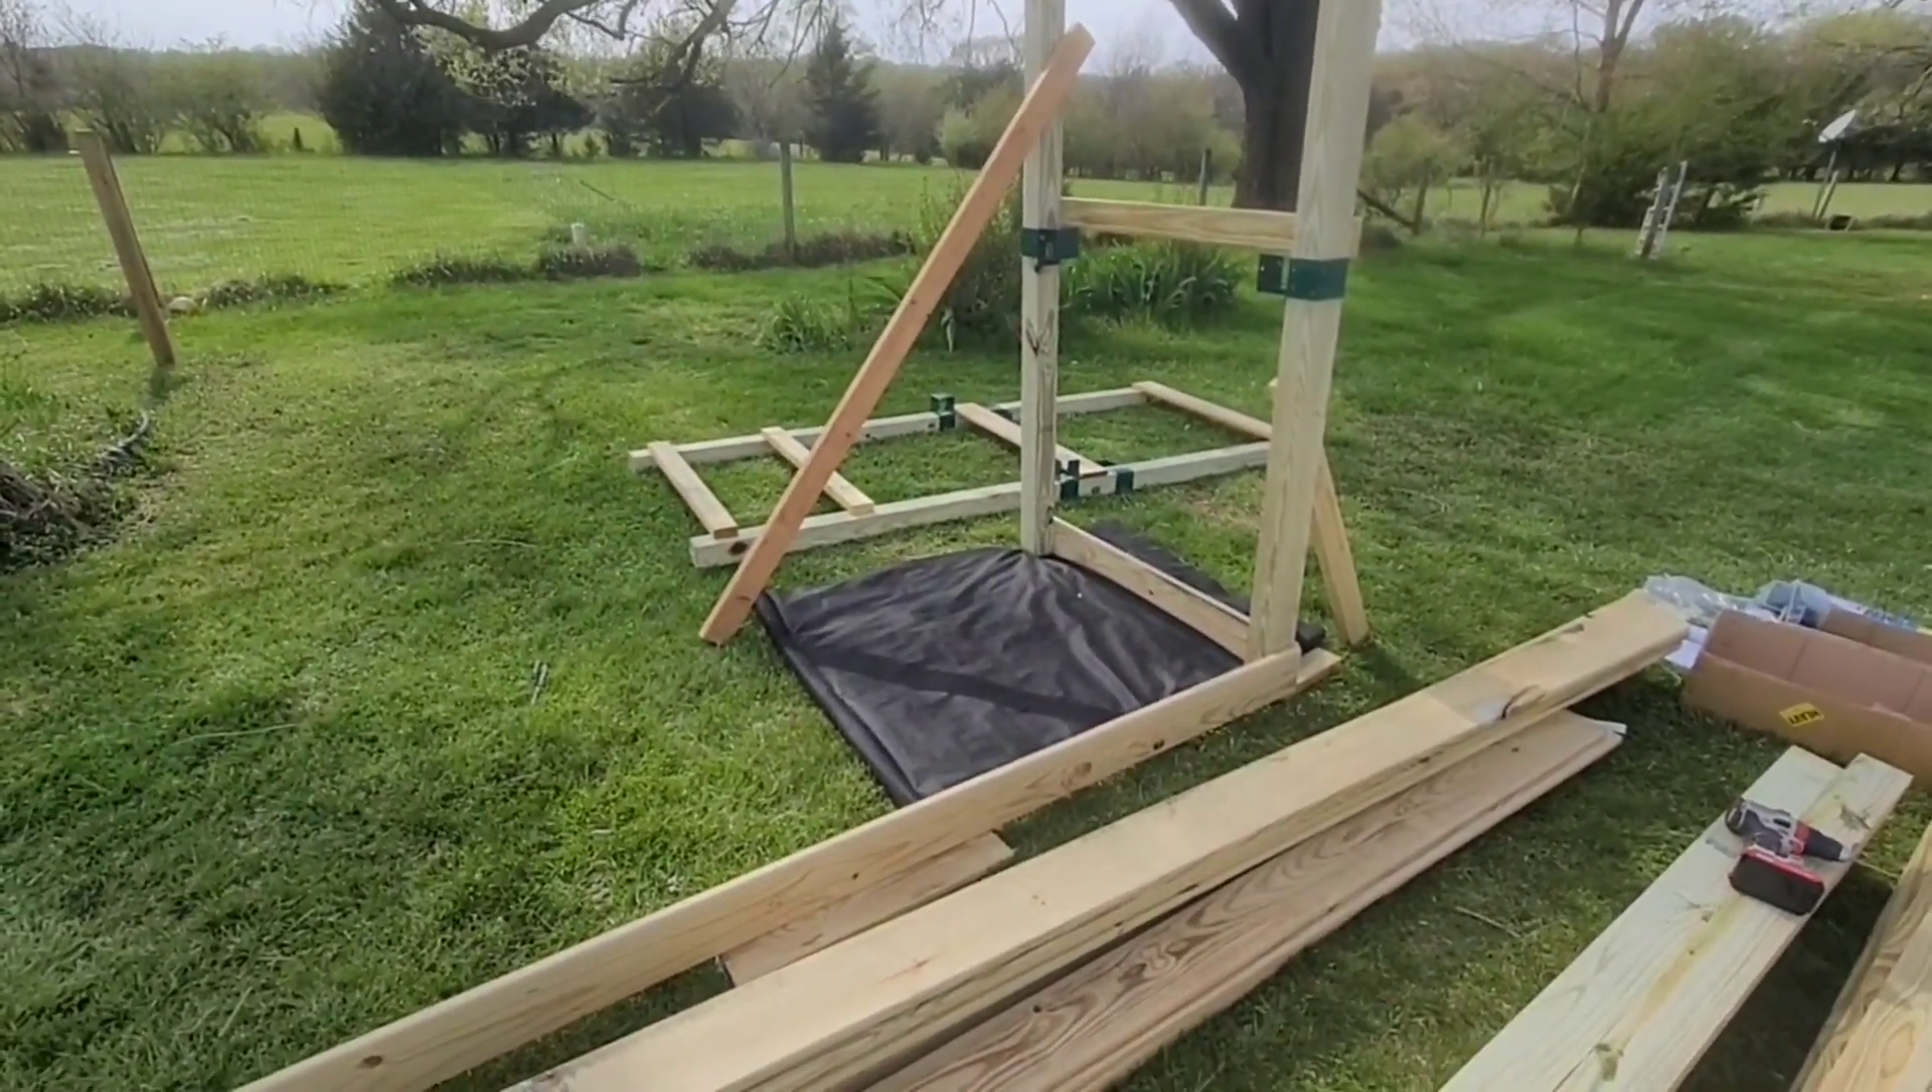You can see that we had a few support braces just to keep this up and until I get the bottom pieces in I'm going to leave those there.